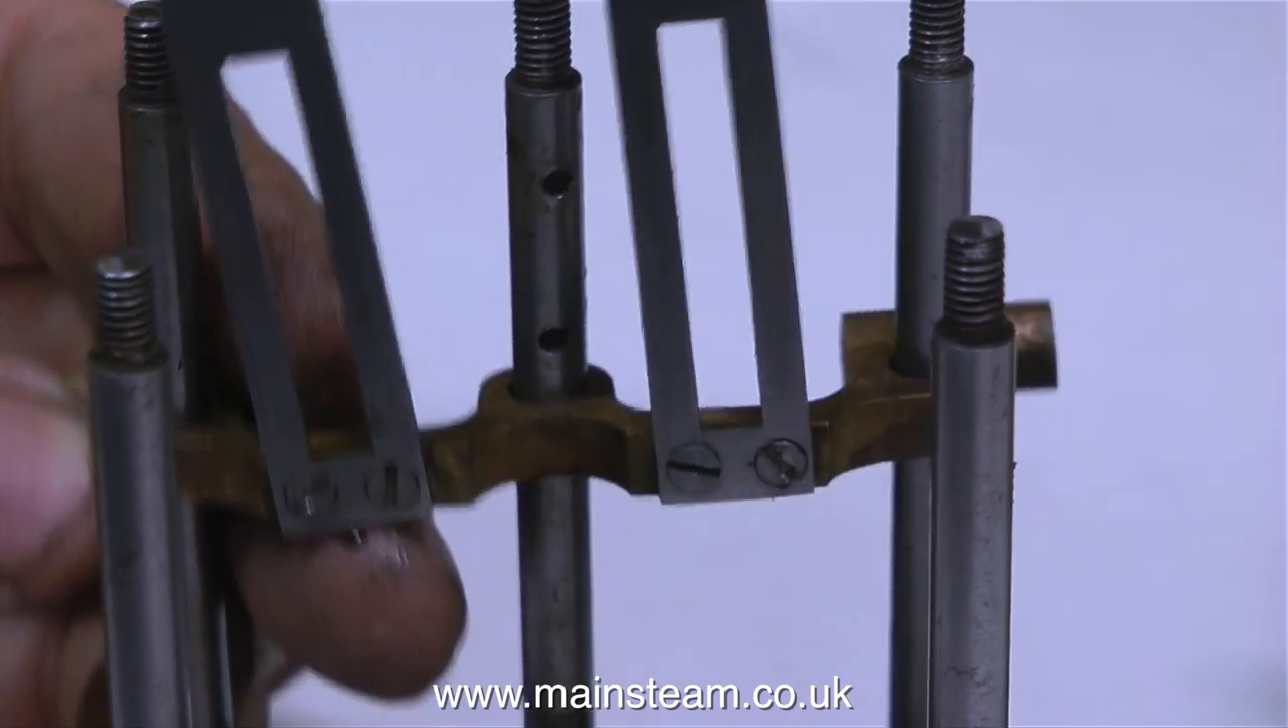When I fully tighten the countersunk bolts that hold the crosshead guides in place onto the motion bracket things are not as they should be. The left hand crosshead guide is definitely not straight.